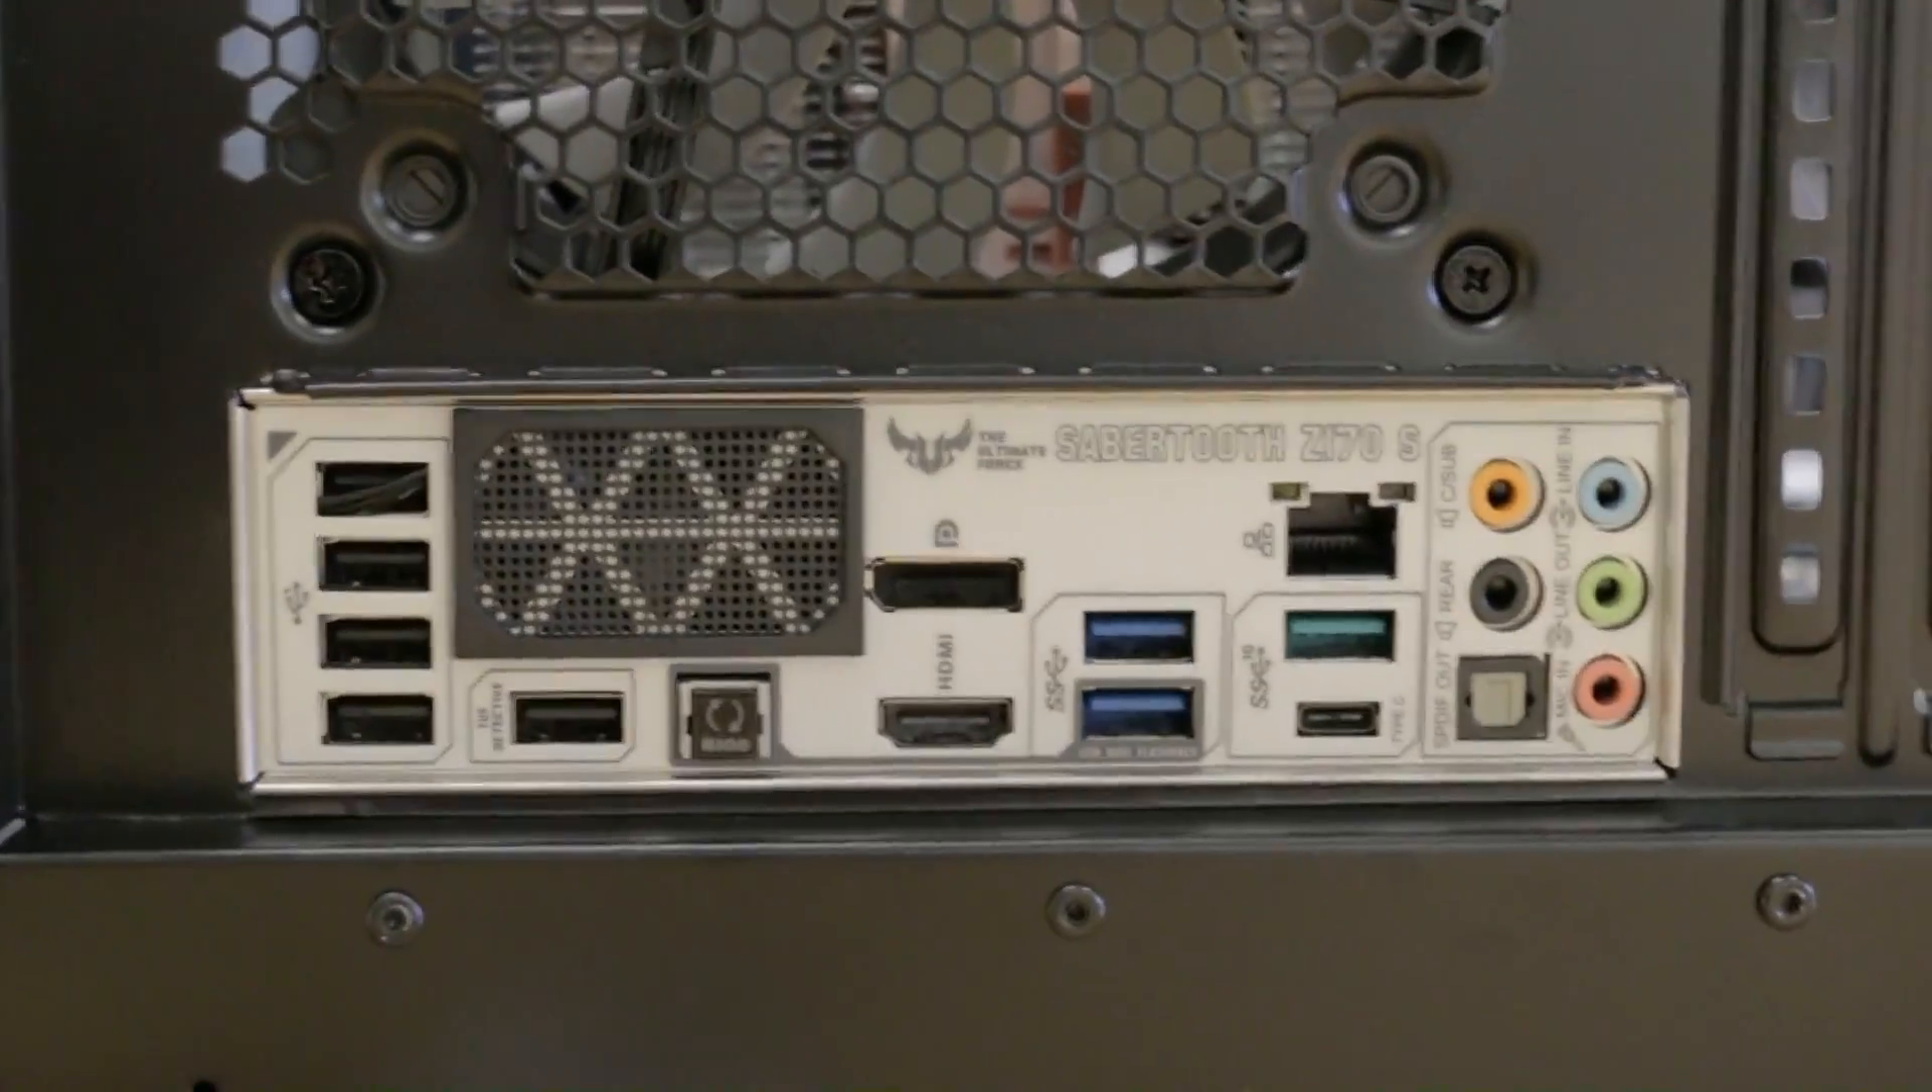Alright let's venture around to the back of the computer where you can see now your components are all nicely lined up with the back plate.